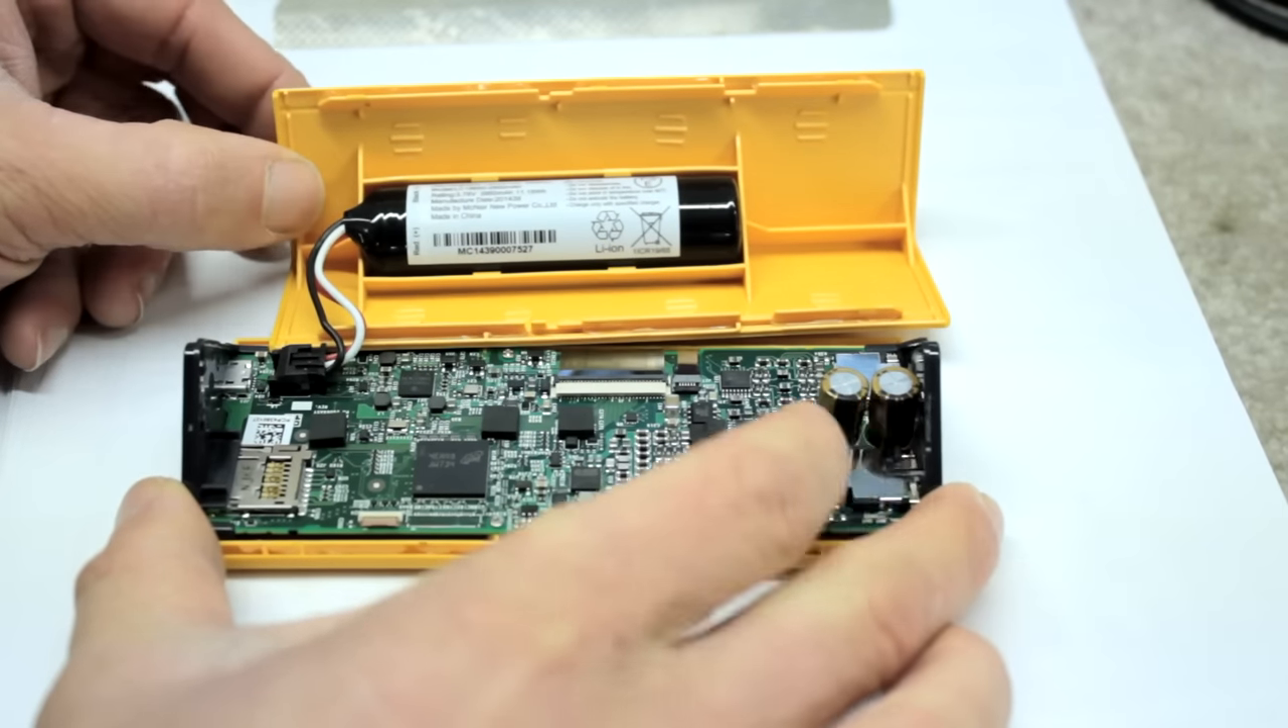Okay so that's the Pono Player open.